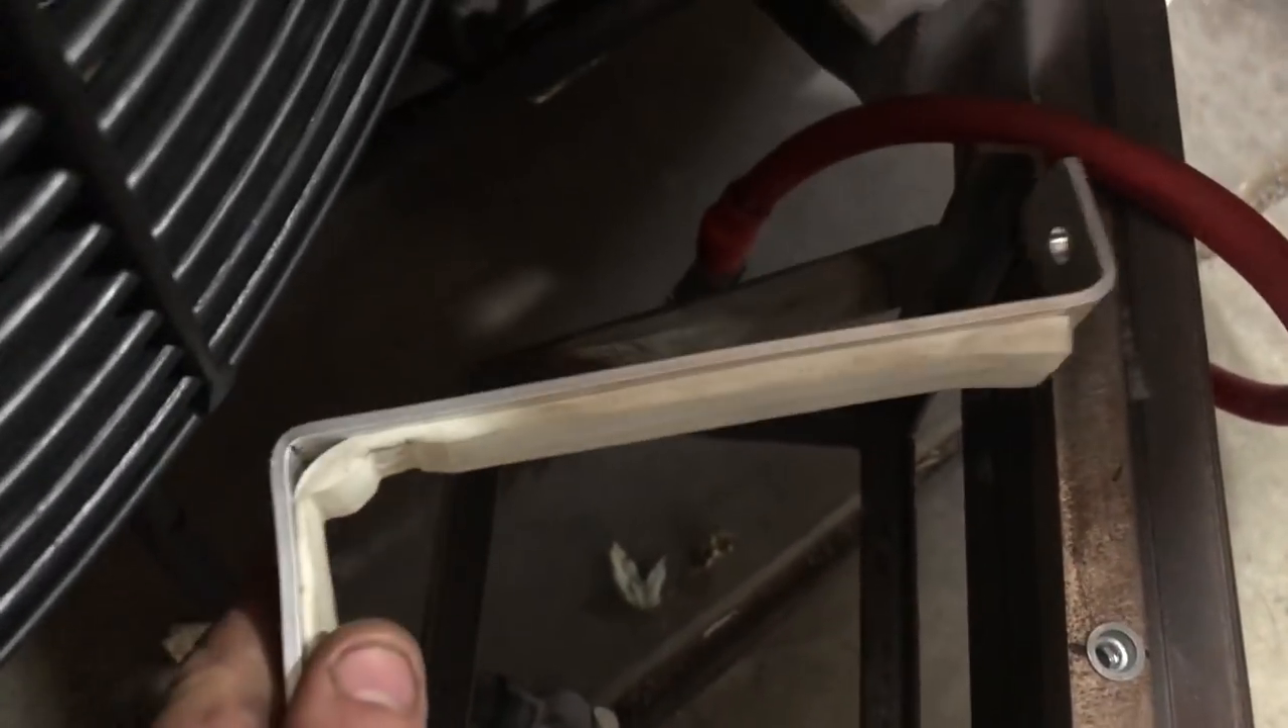And, we just bent up this little aluminum retainer for the battery, put a little bit of foam on the bottom of it to insulate it.